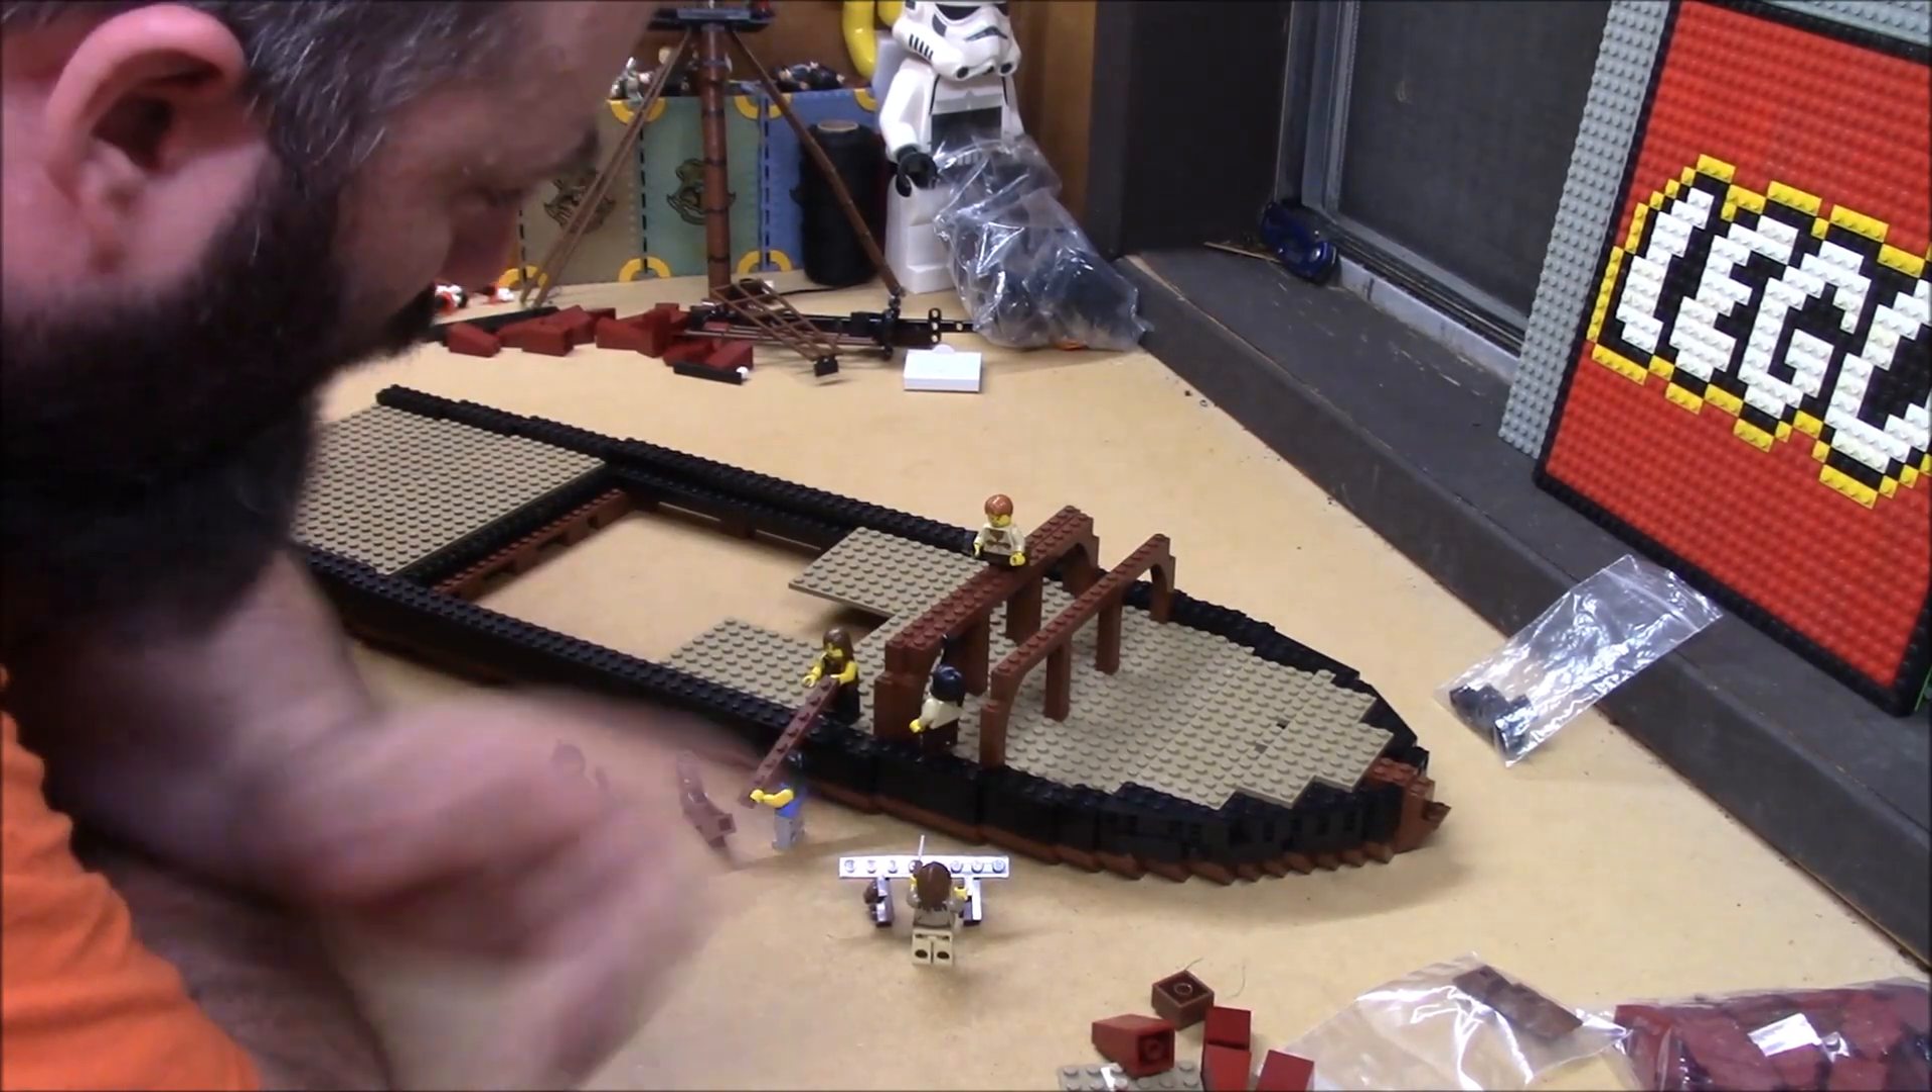I'm short some planking of the deck in here as well as some of the support beams.